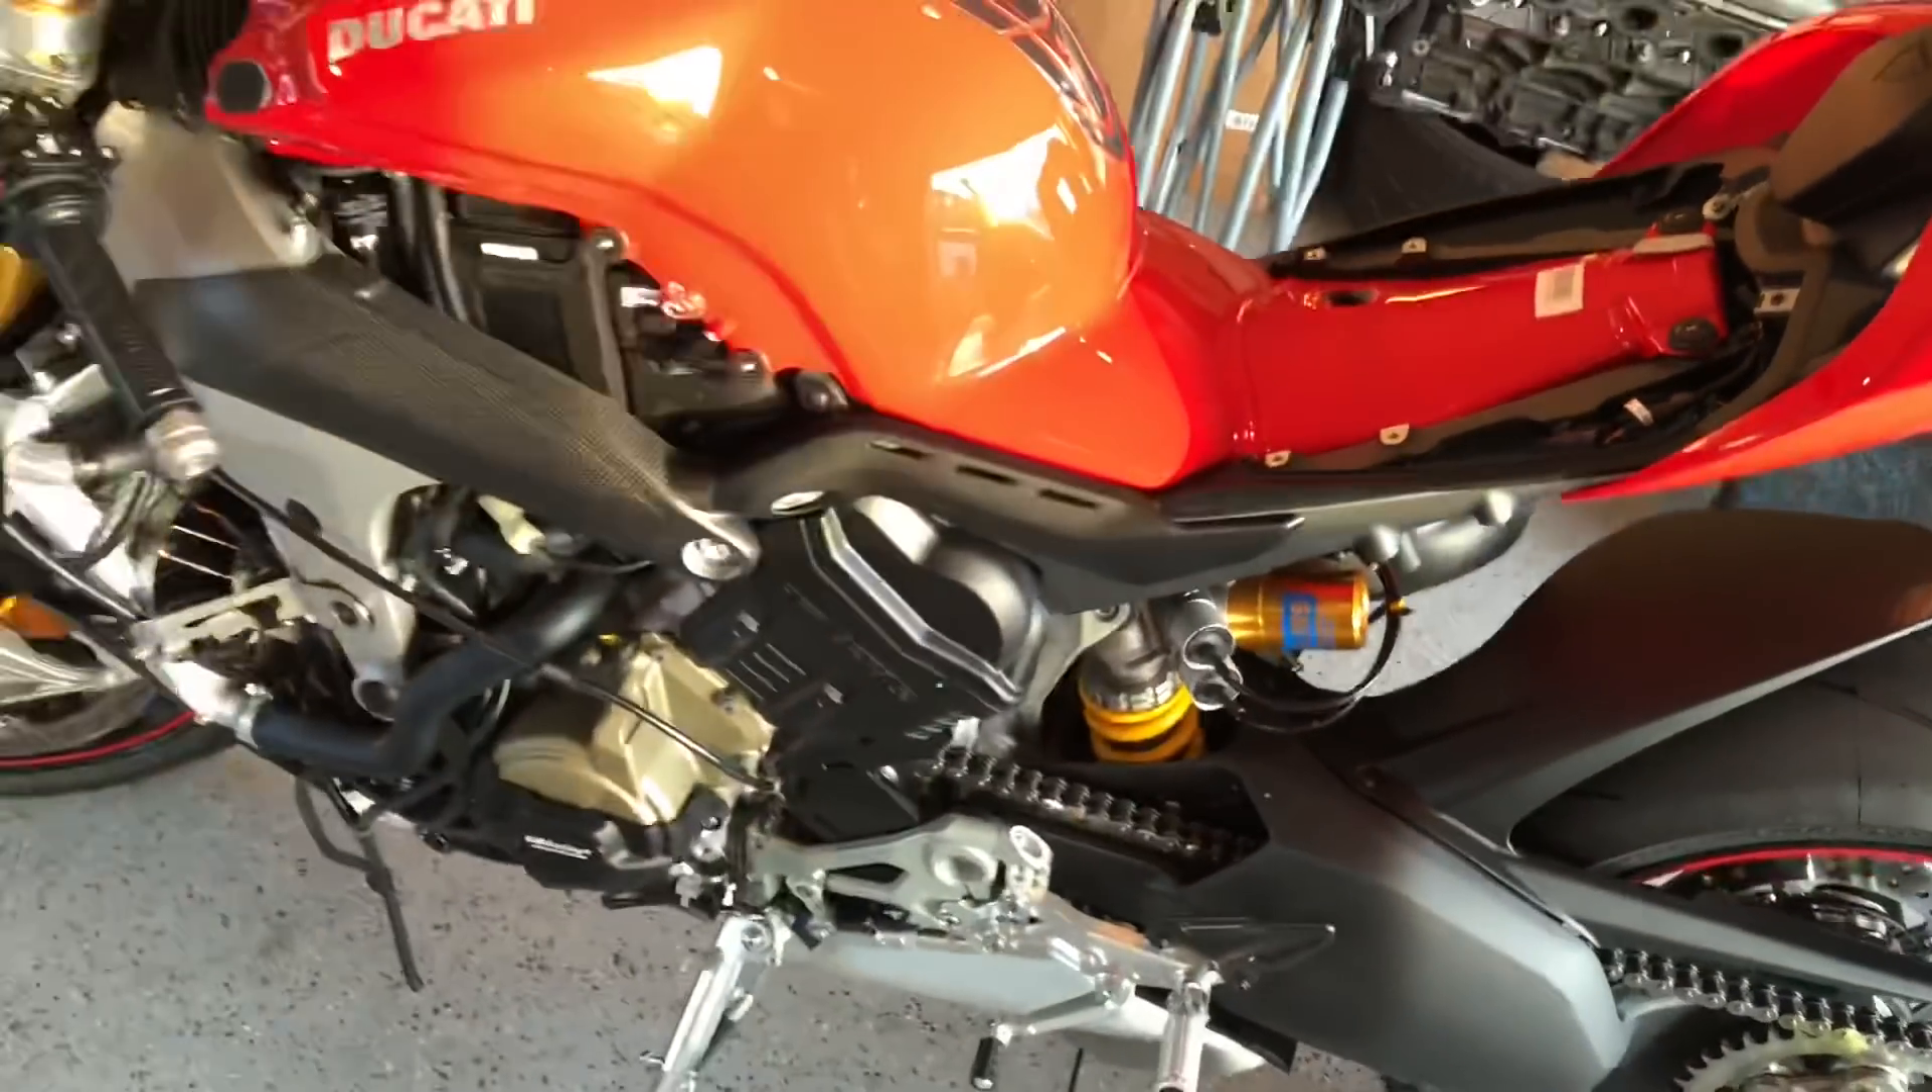Got all the fairings off the bike that I need to get off, got the seat off and I've already started taking off the tank itself.